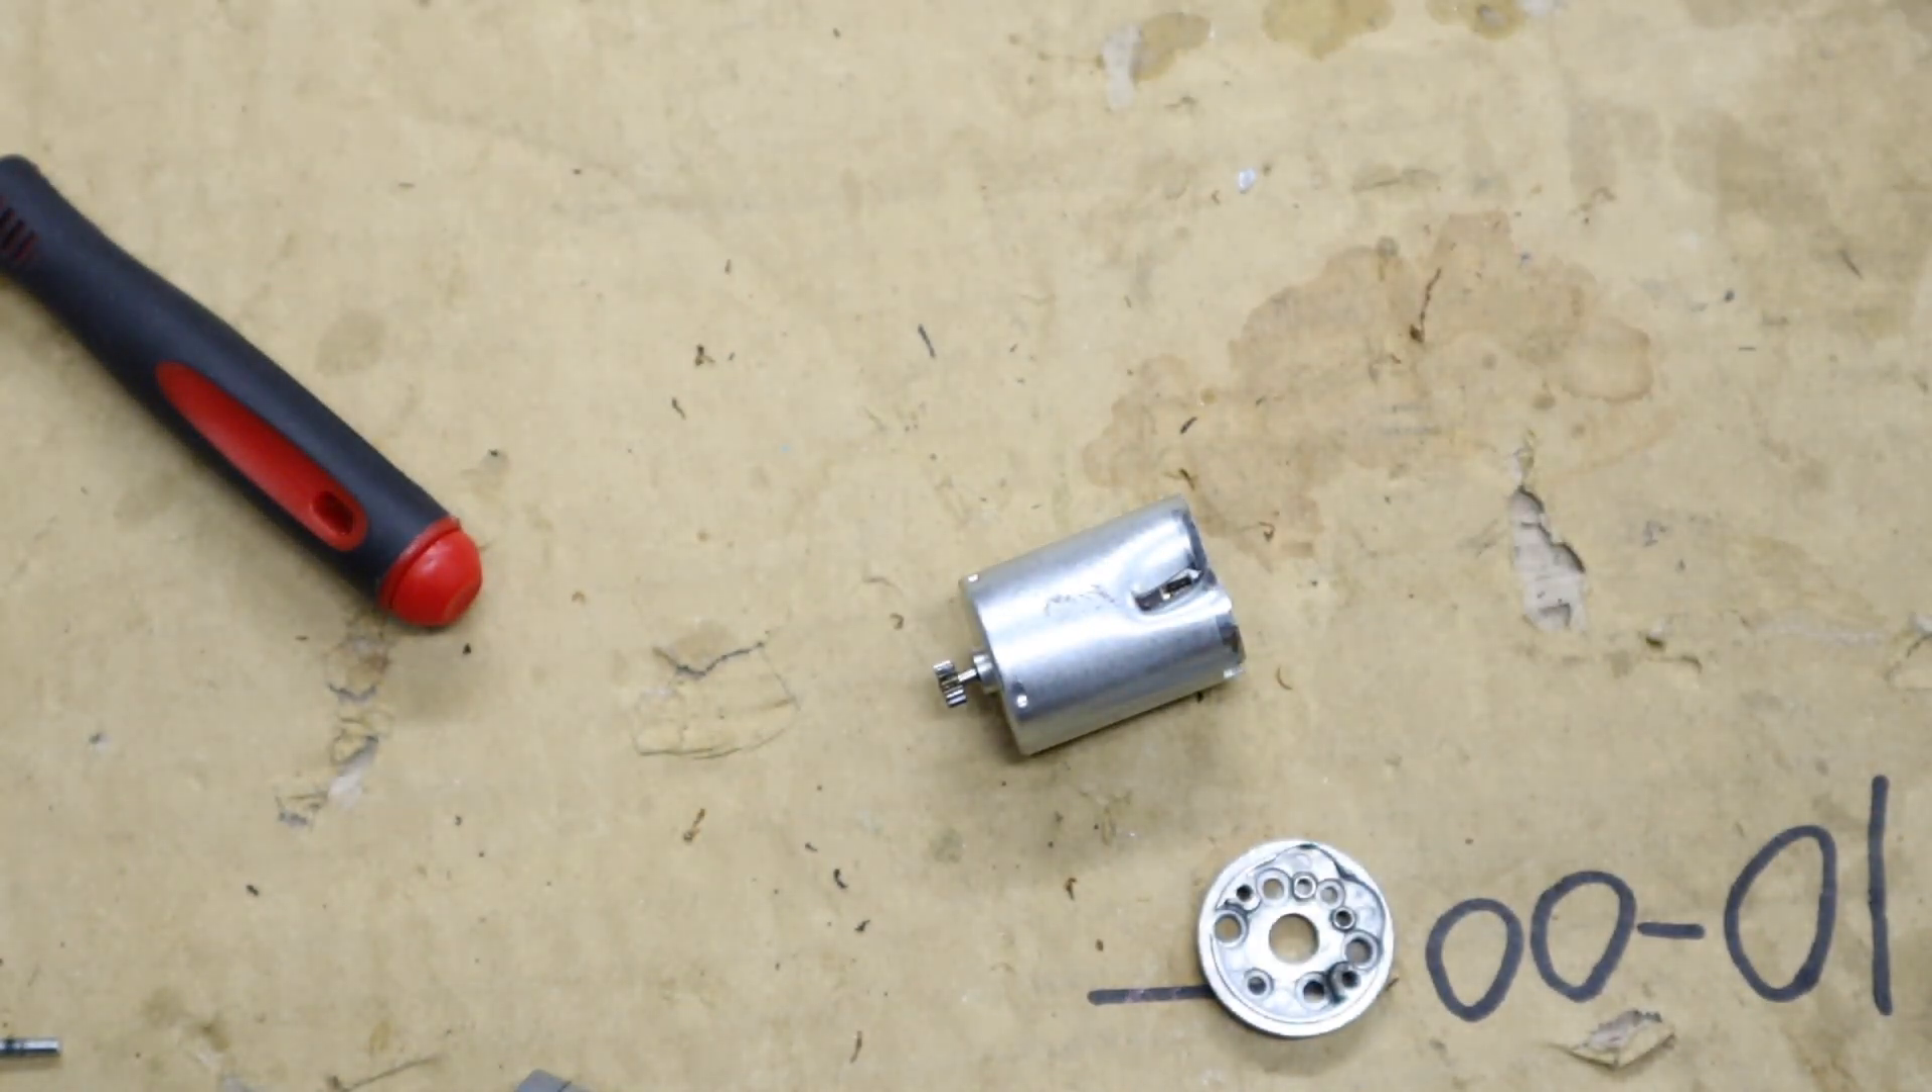There's our motor without the gearbox.